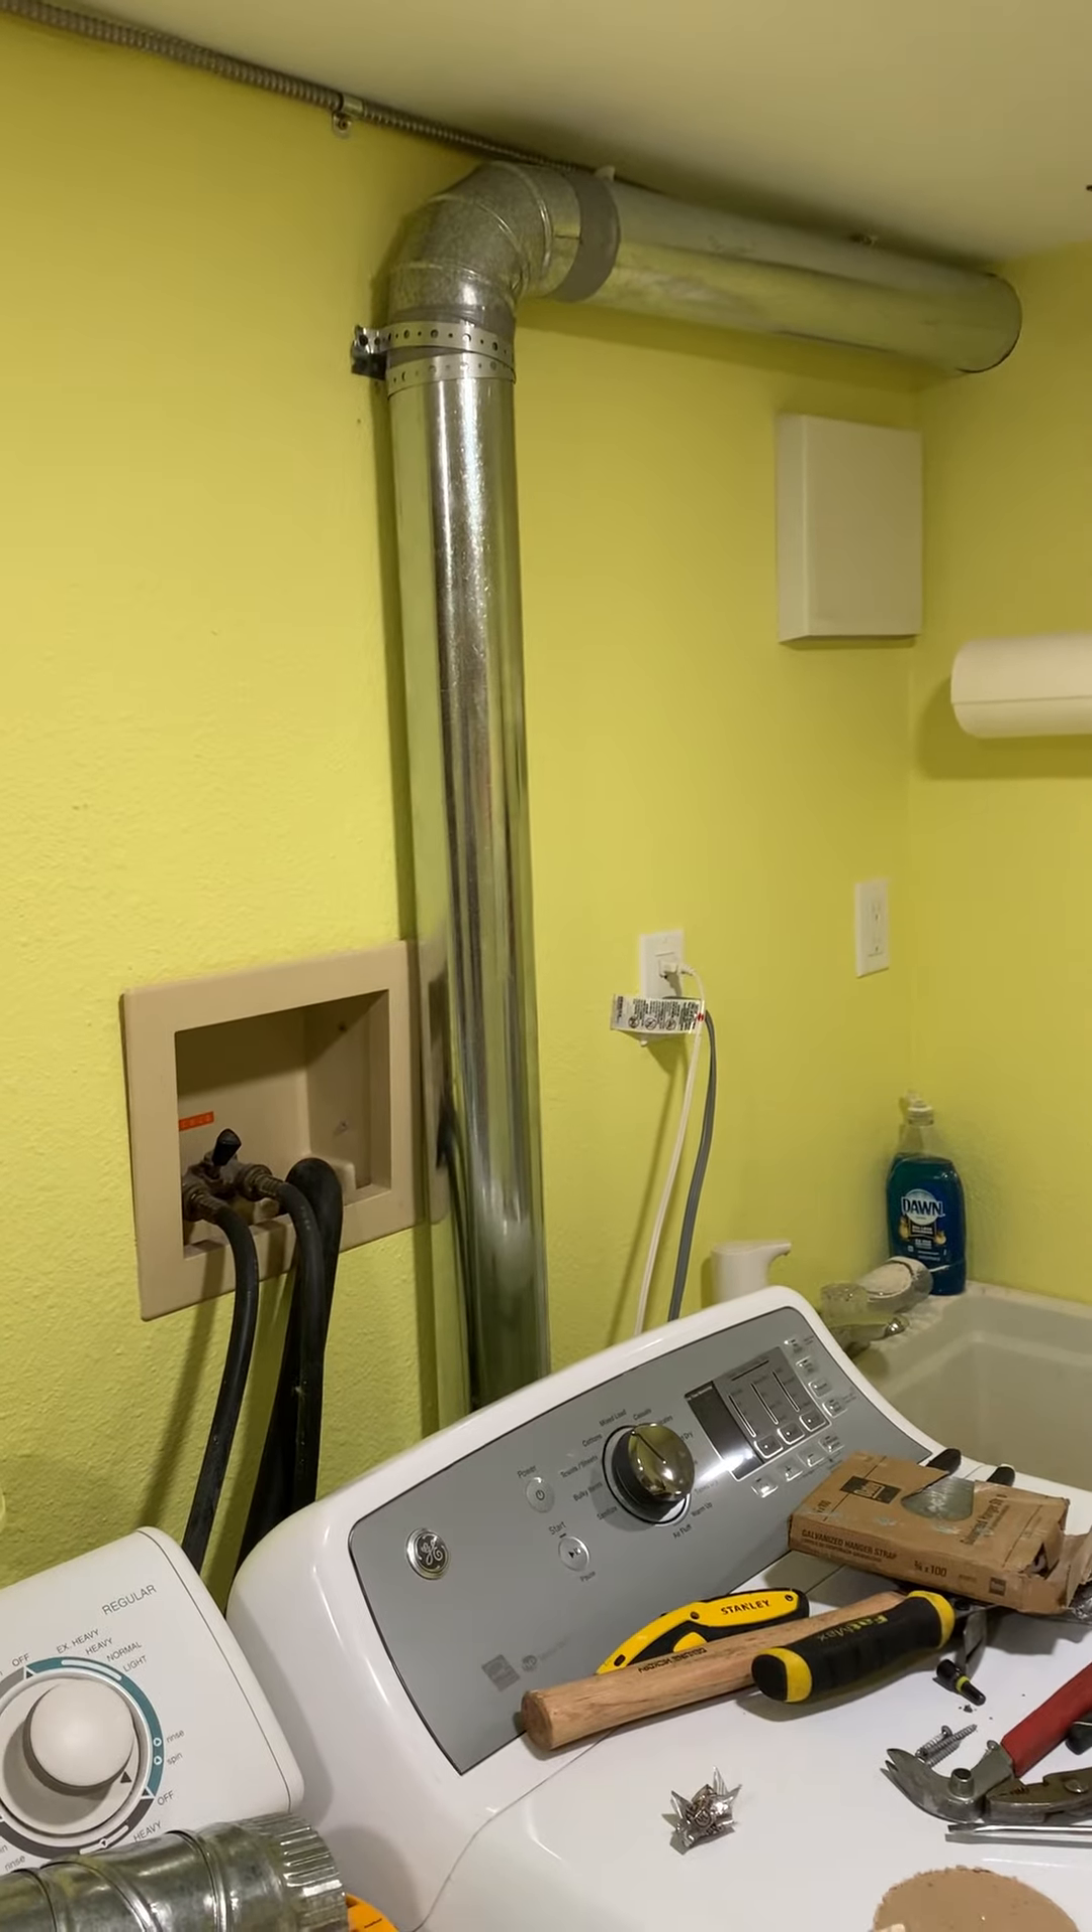Okay, so we now have a hard pipe, a four inch hard pipe going through, coming through, going up, and then up and outside.